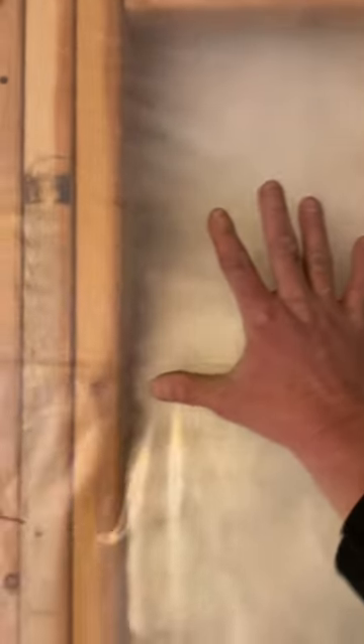Okay, I've got my six mil poly up.